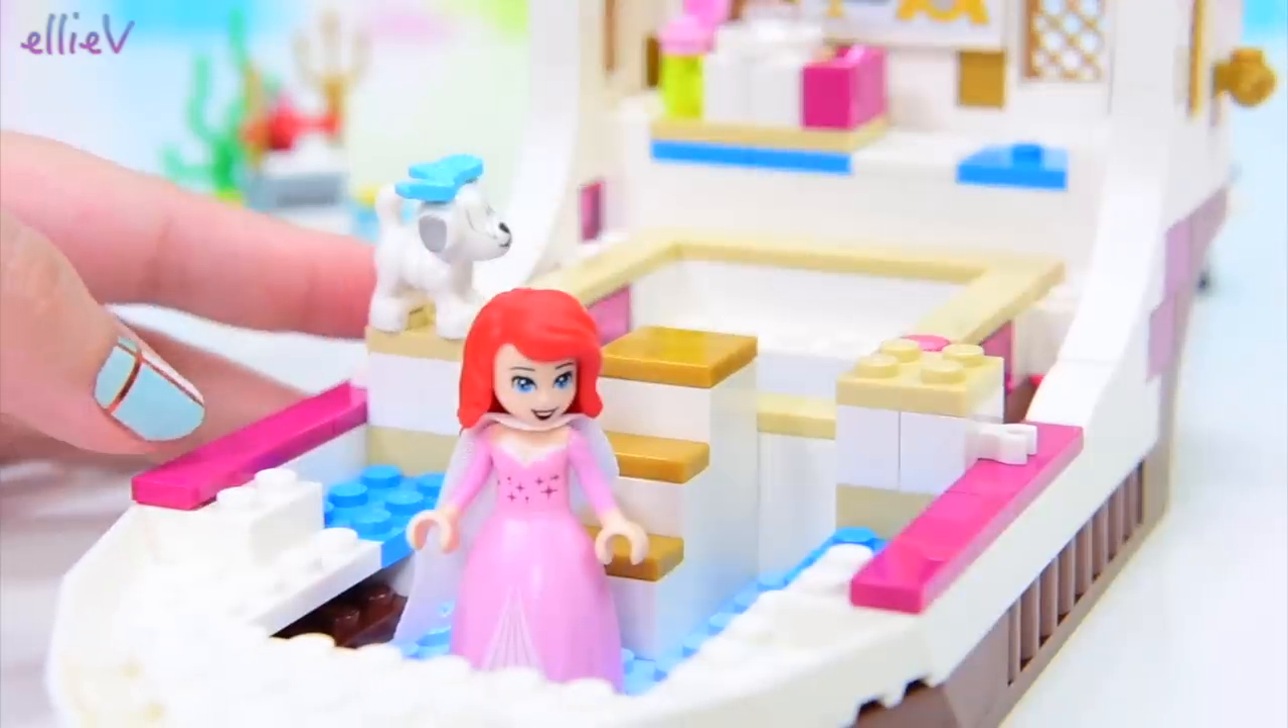We now have got some gold steps now. So they look nice and finished heading down.